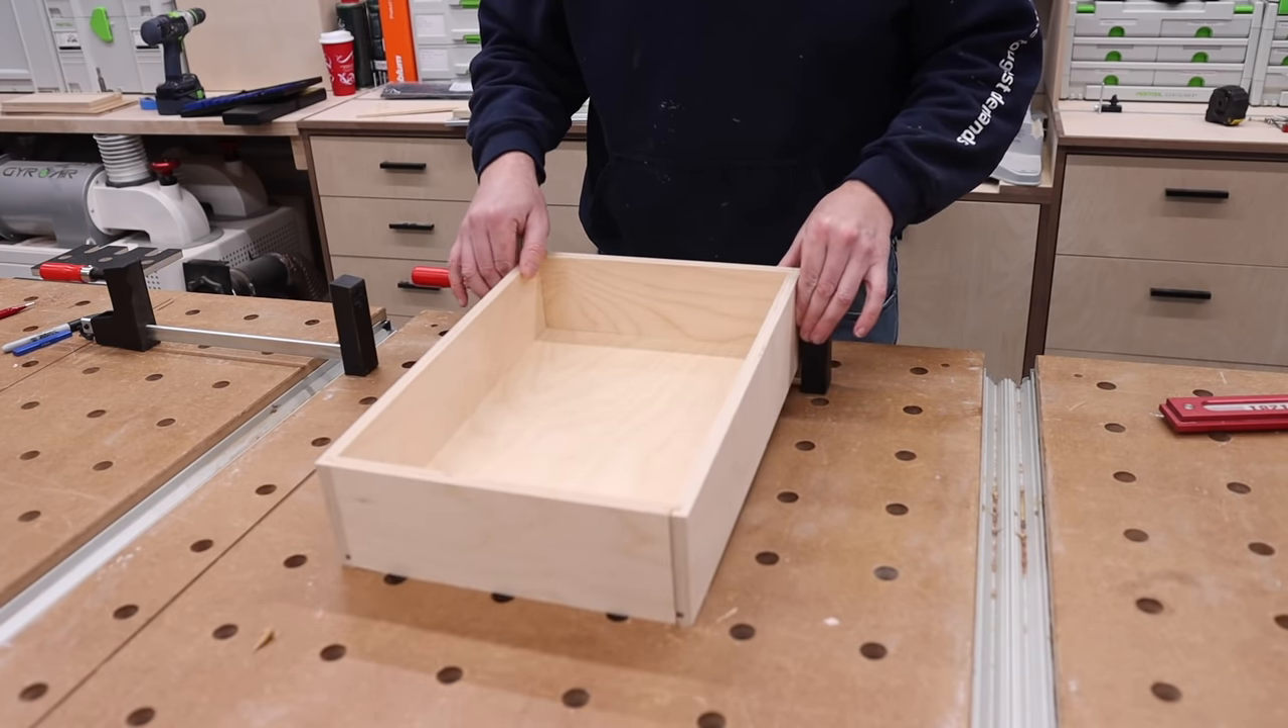The corners came up real nice. Everything is nice and flush in the front and back. I've got a little bit of space in there for that glue and that glue squeeze out.